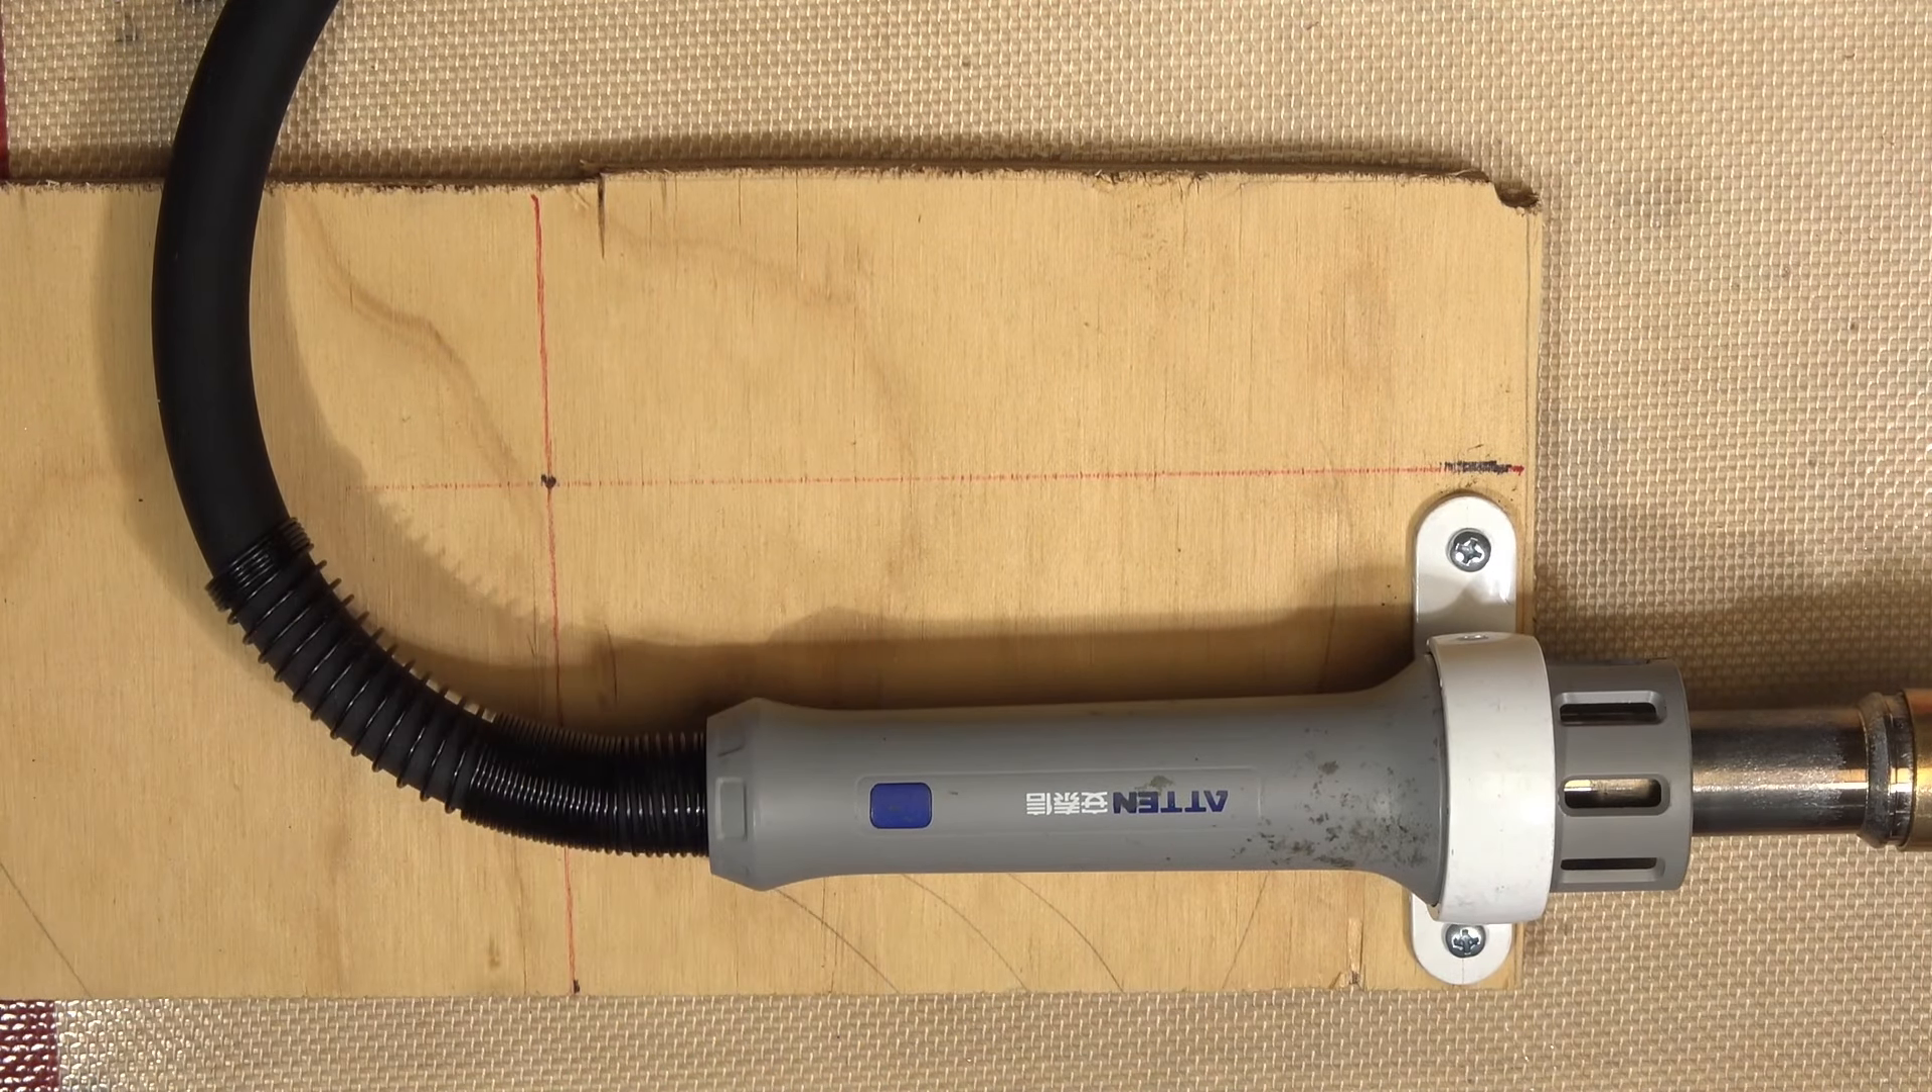So I've got a little PVC, 40 -45mm diameter pipe holder. Just happens to fit perfectly.